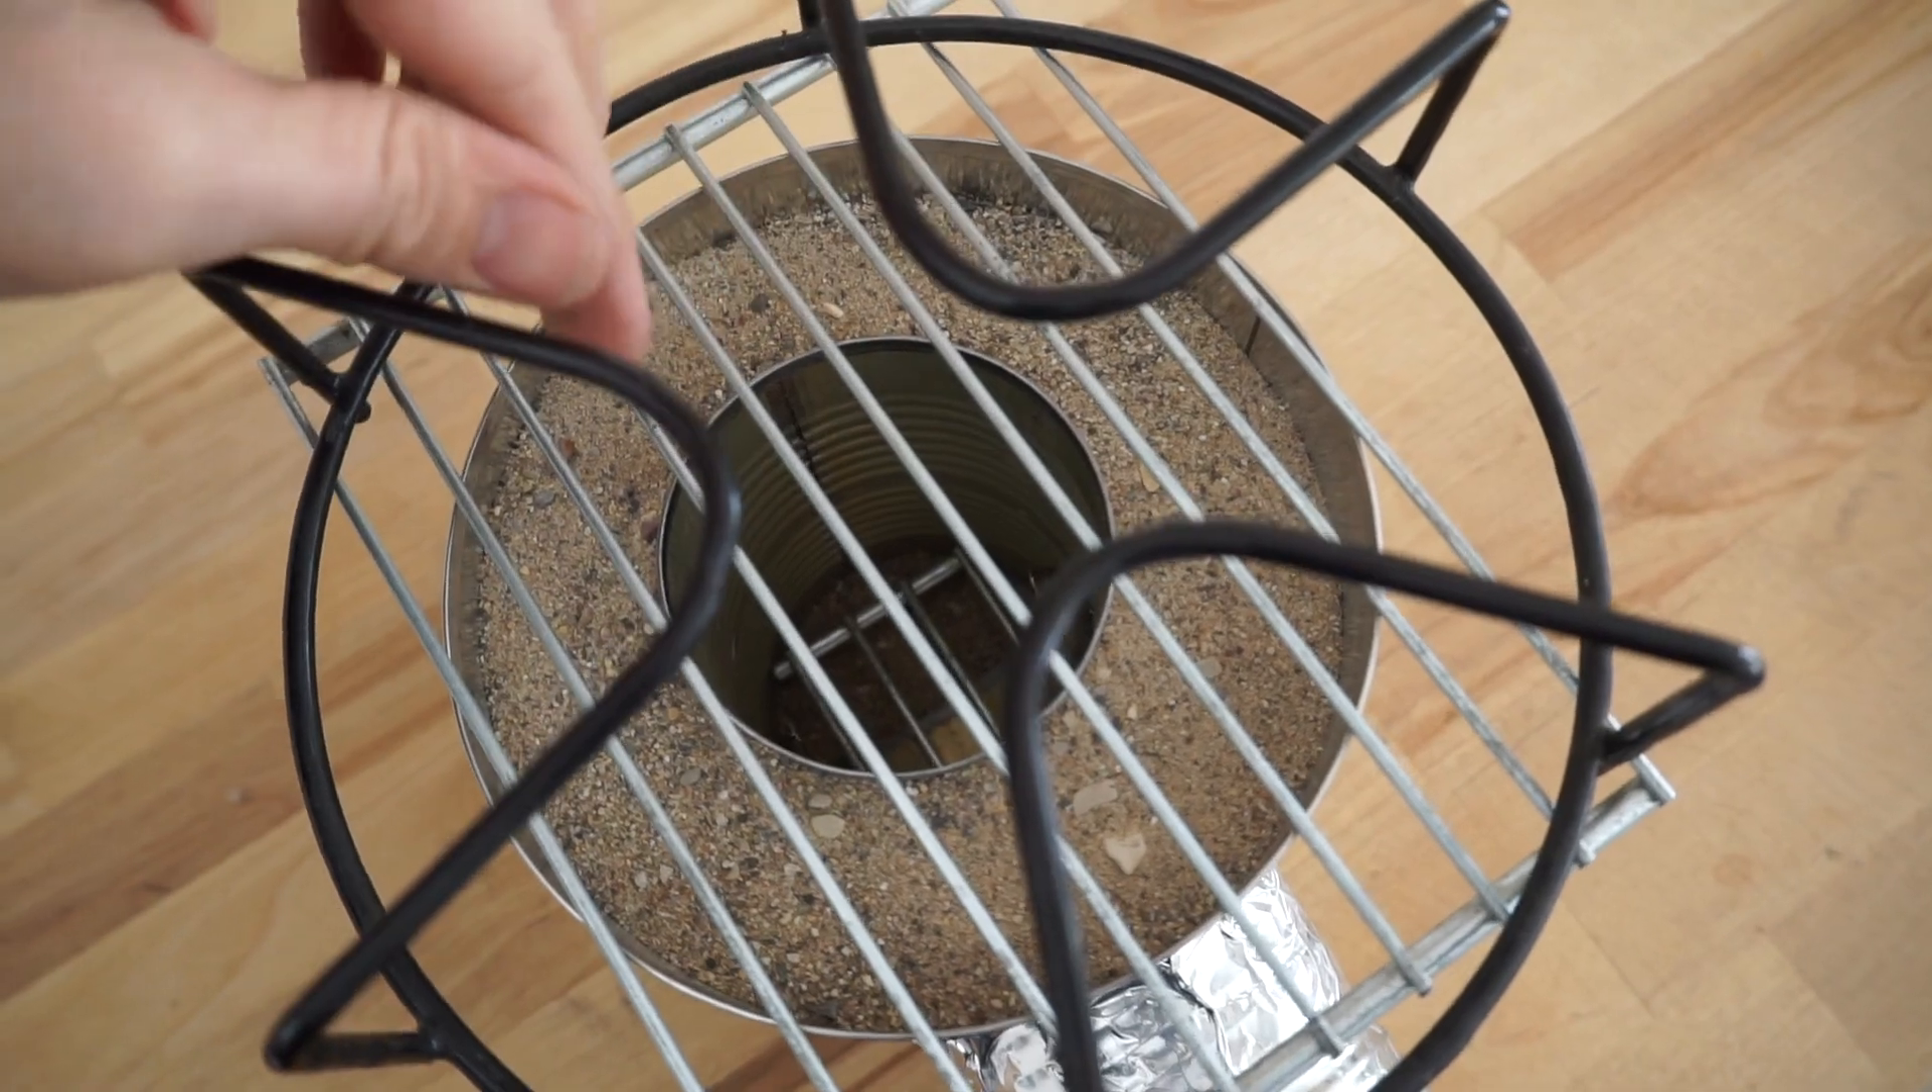You can see here the insulation surrounds the chimney.